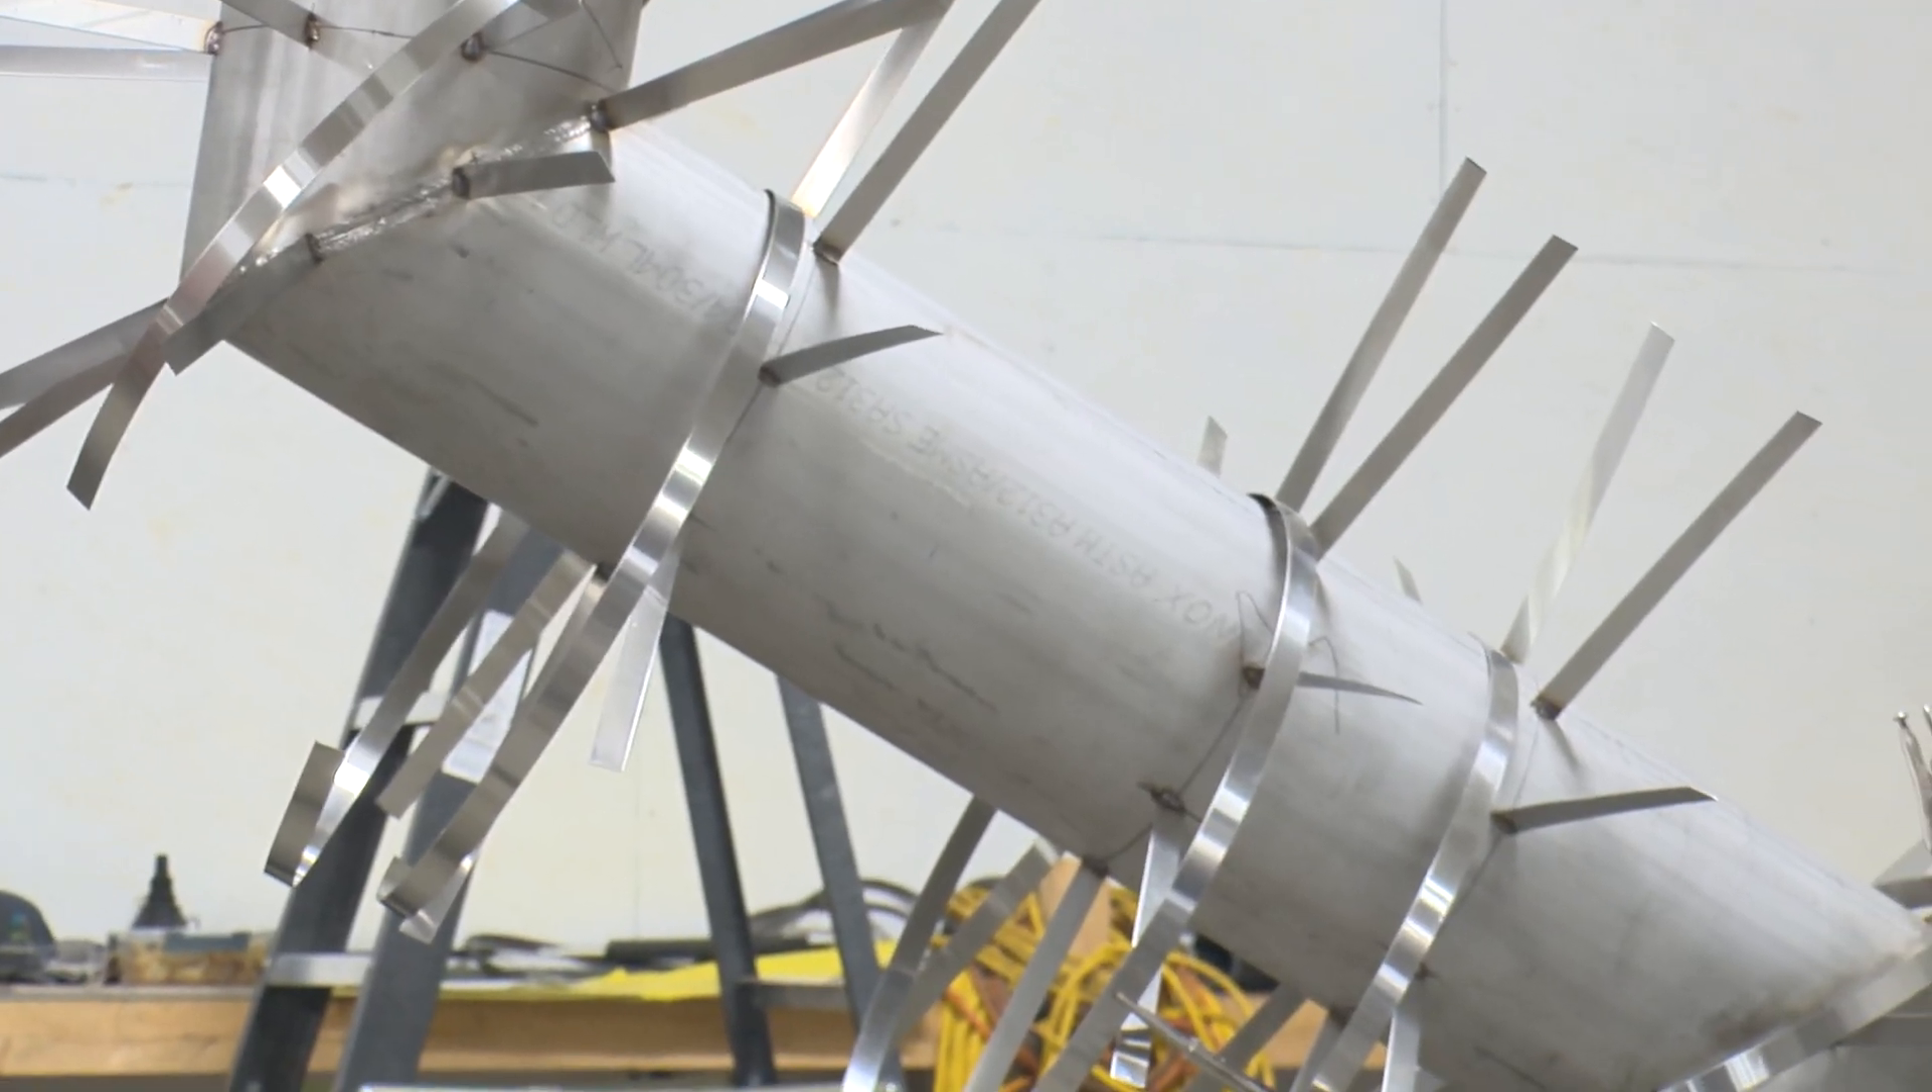The rings are dropped into place.